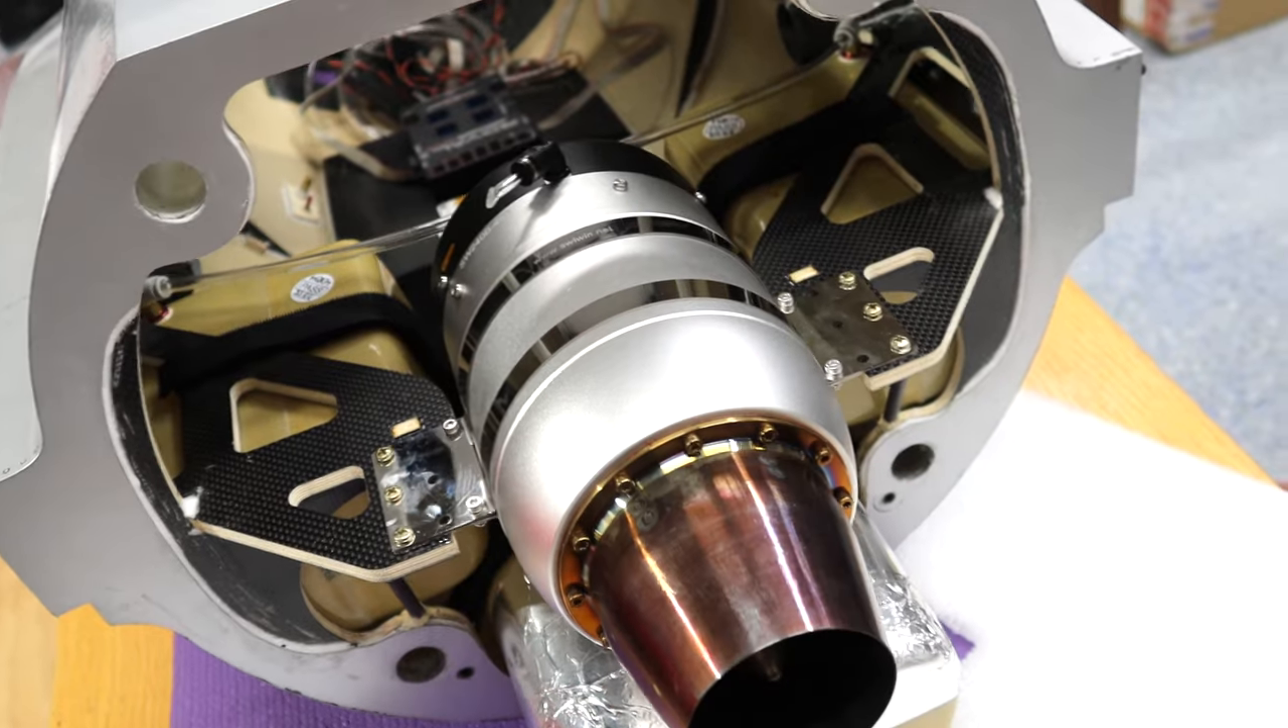So anyways, we've got the engine mounted. That's a big step done.